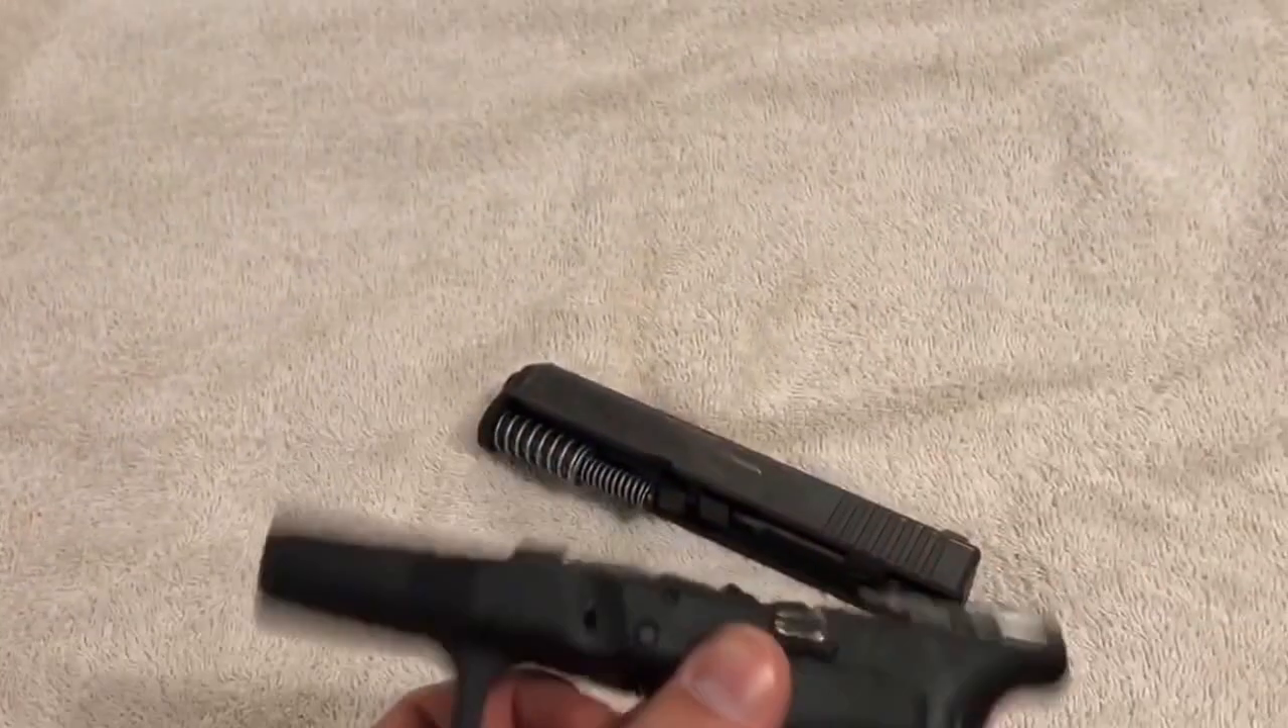Now the slide then will just come off of the frame and you have the frame there you have the slide here.